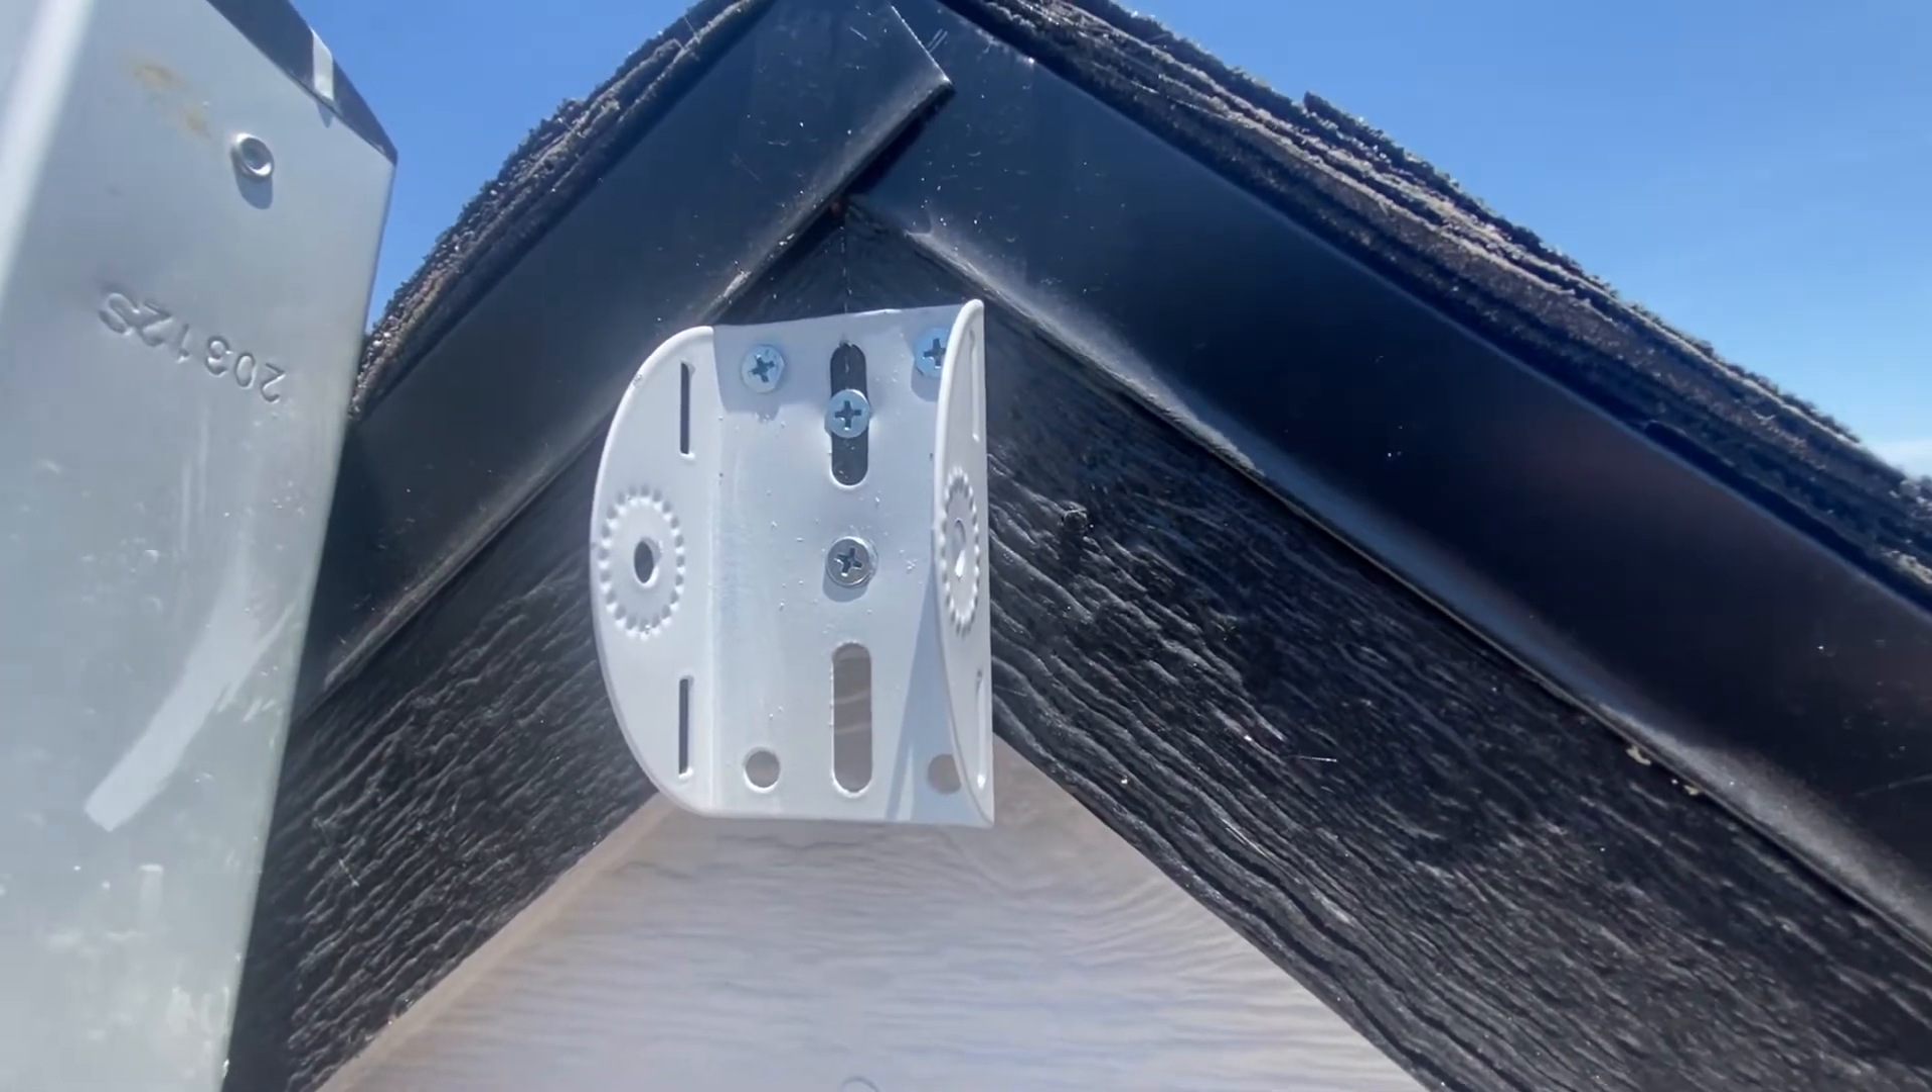Here's the bracket mounted to the peak of the outside of the shed.